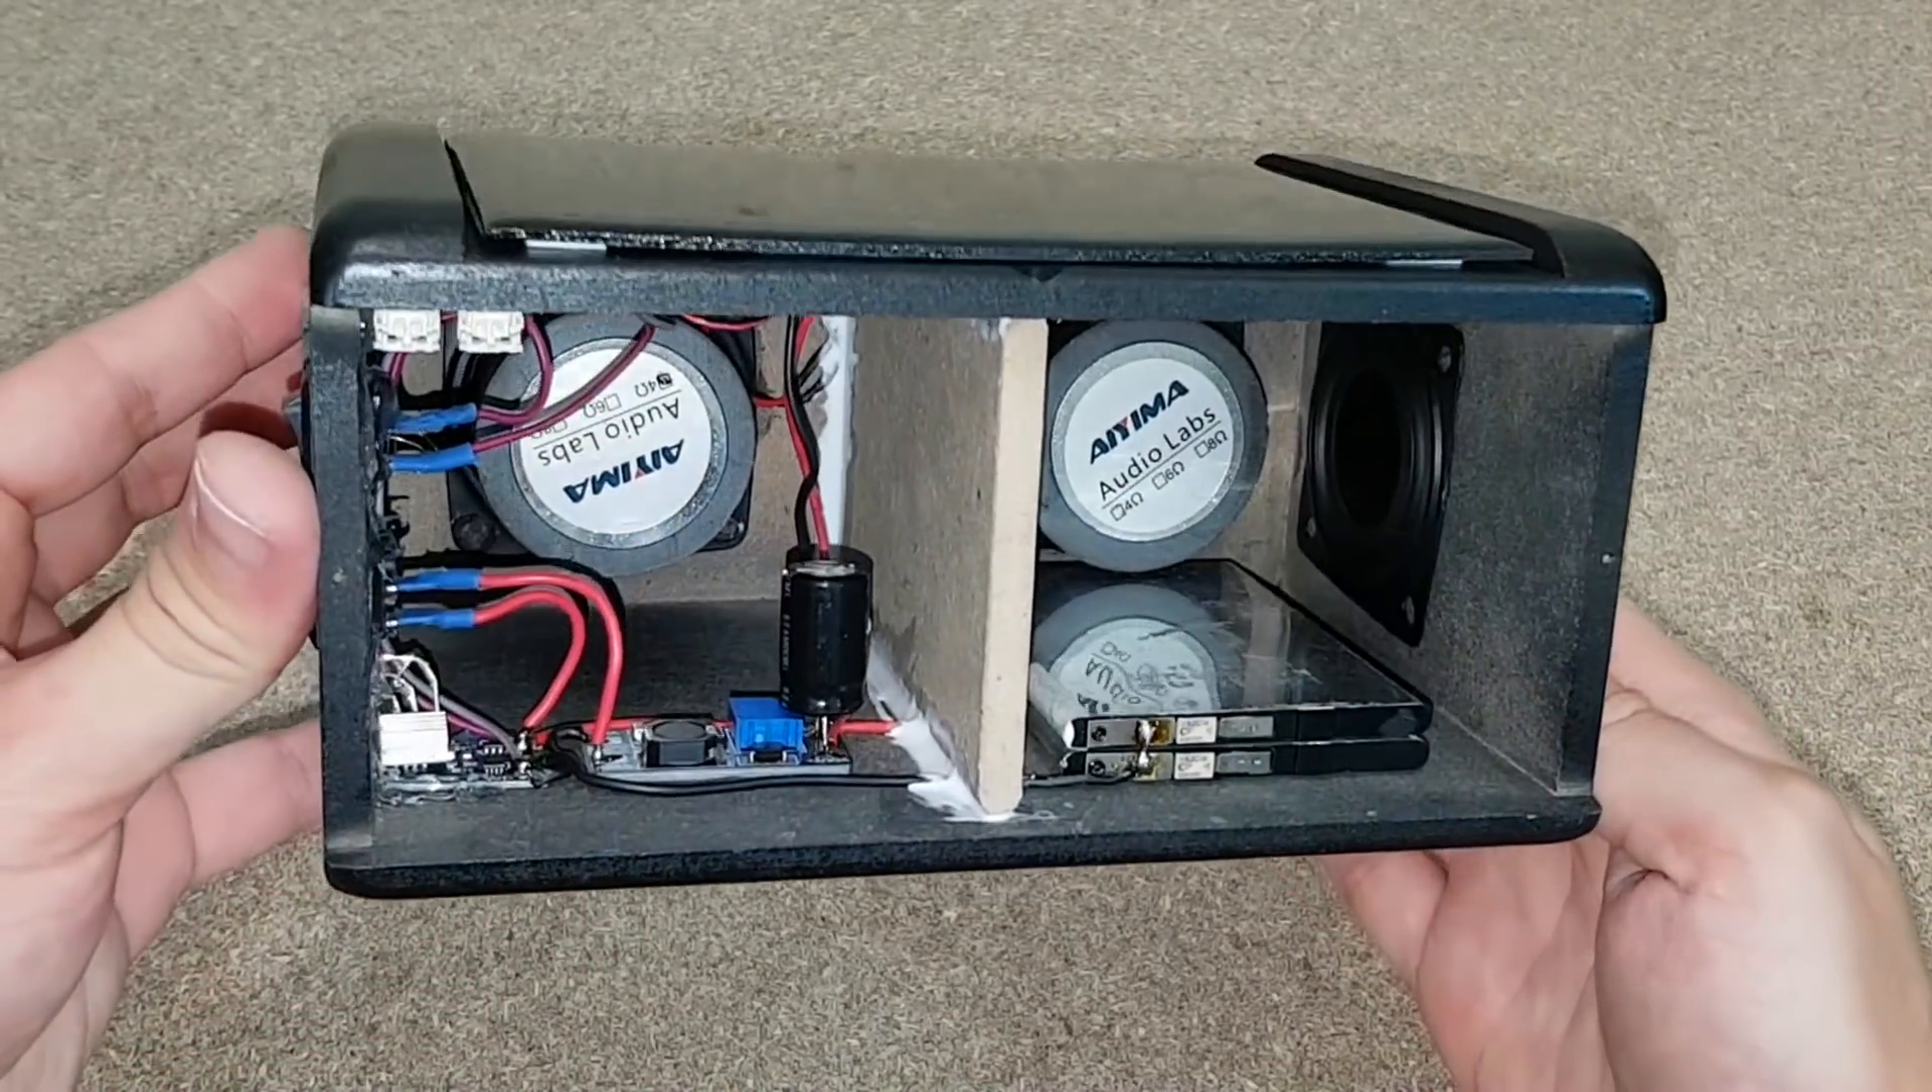The interior is almost finished, I want to add some acoustic insulation.